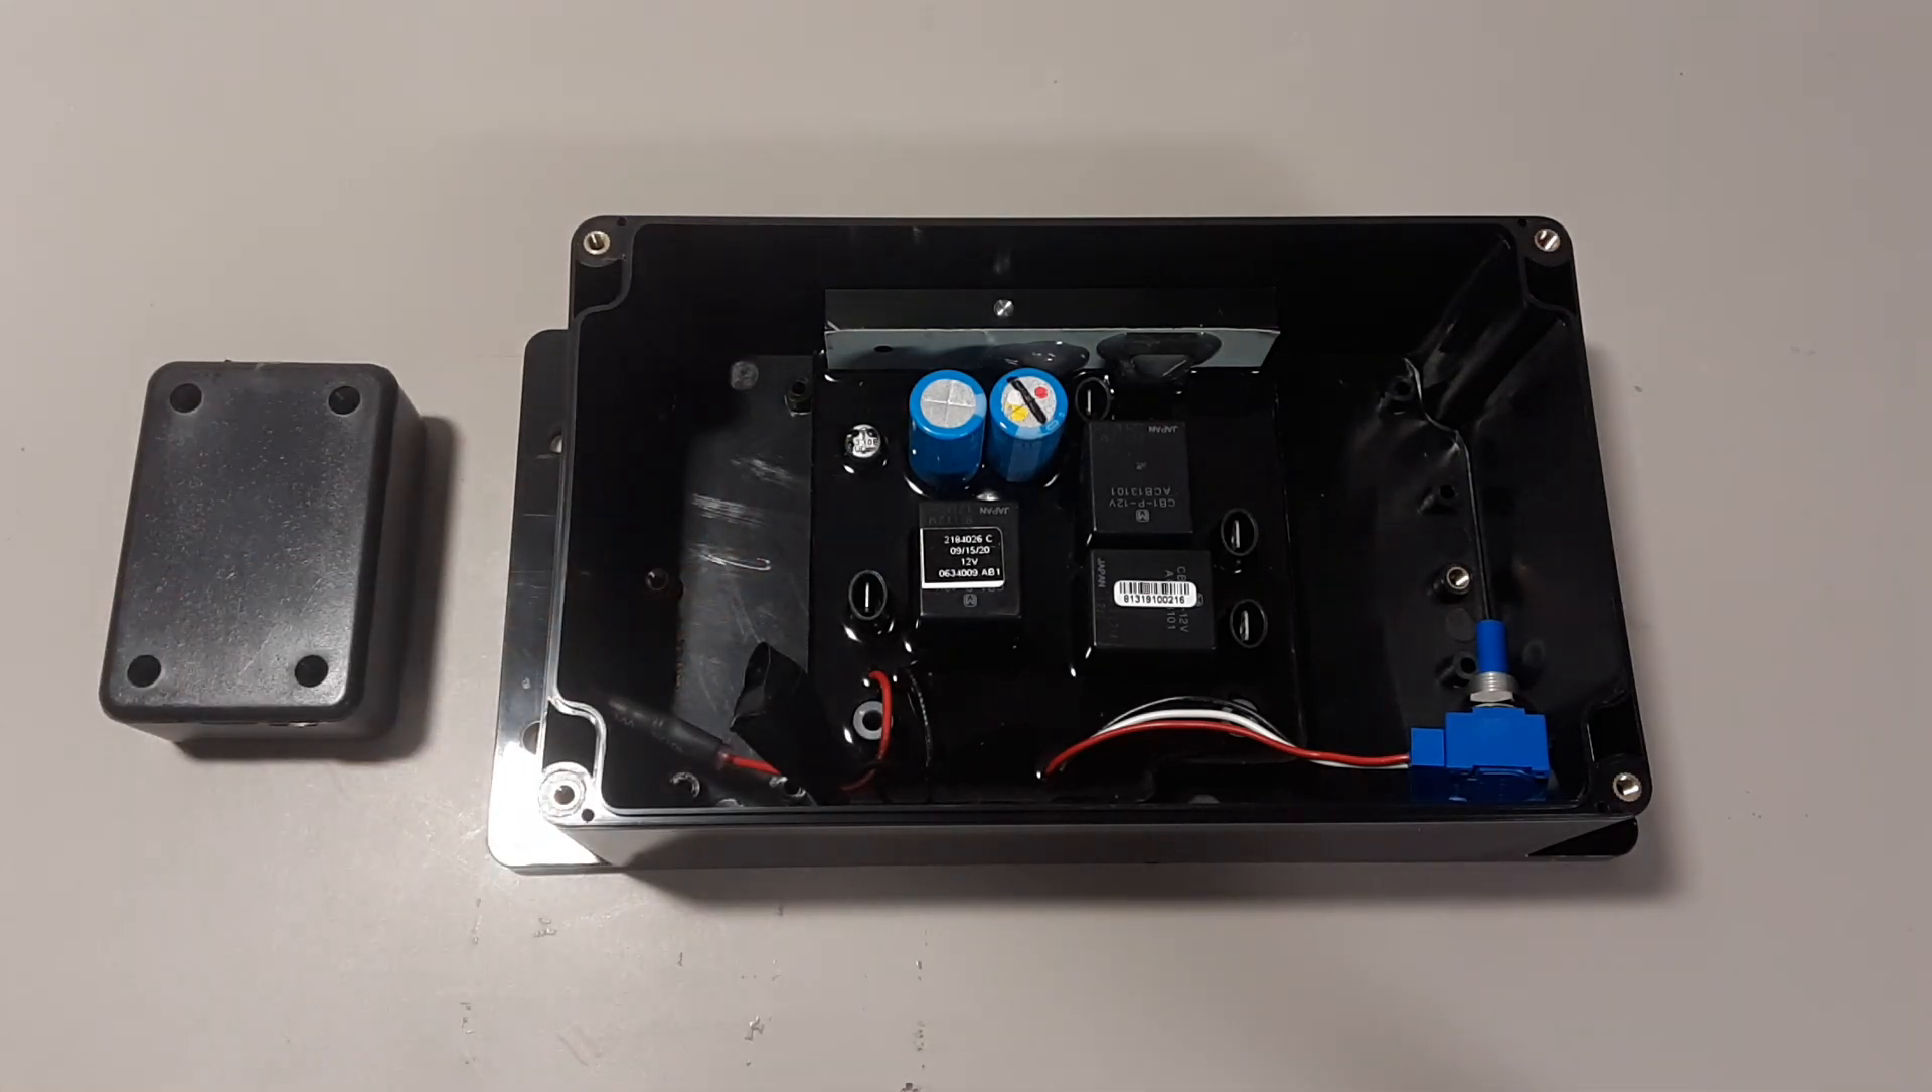And I've put the board inside, and I'm setting it in there based on the connections I have already in my kayak.